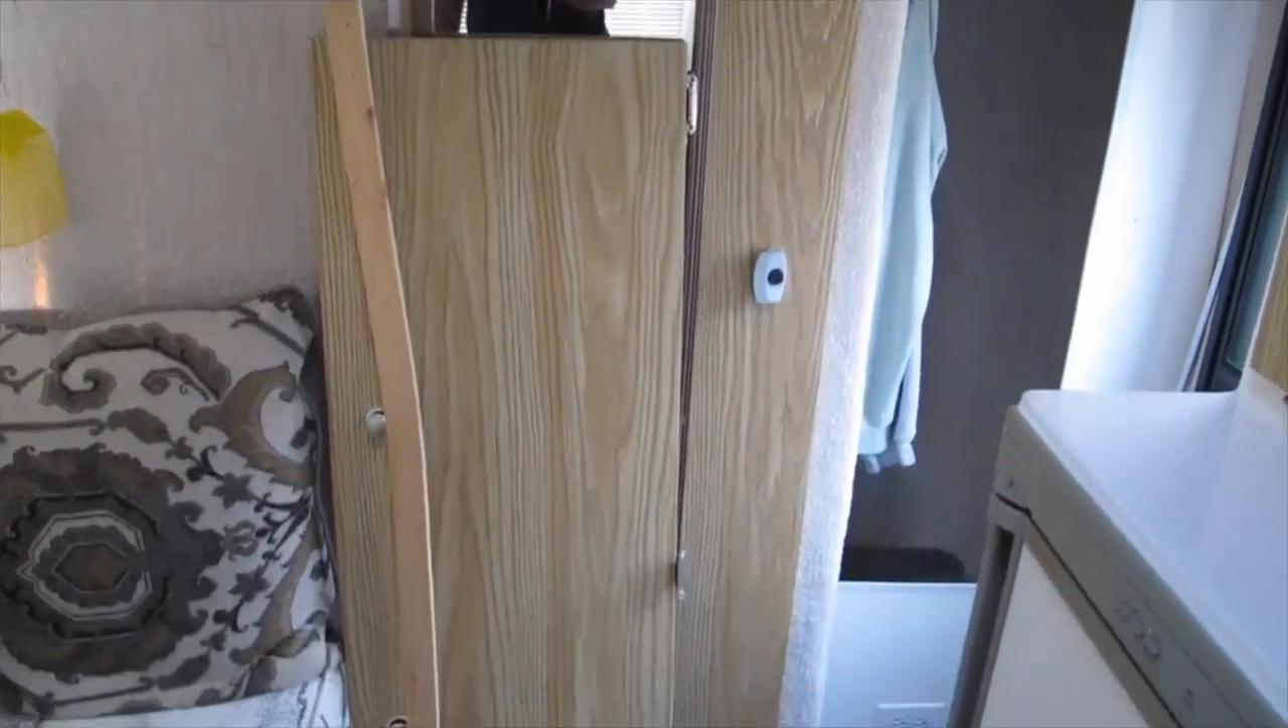I've already taken the door off and the door is held on with just this one two by two or one by two and you can see it's not straight and it should be.